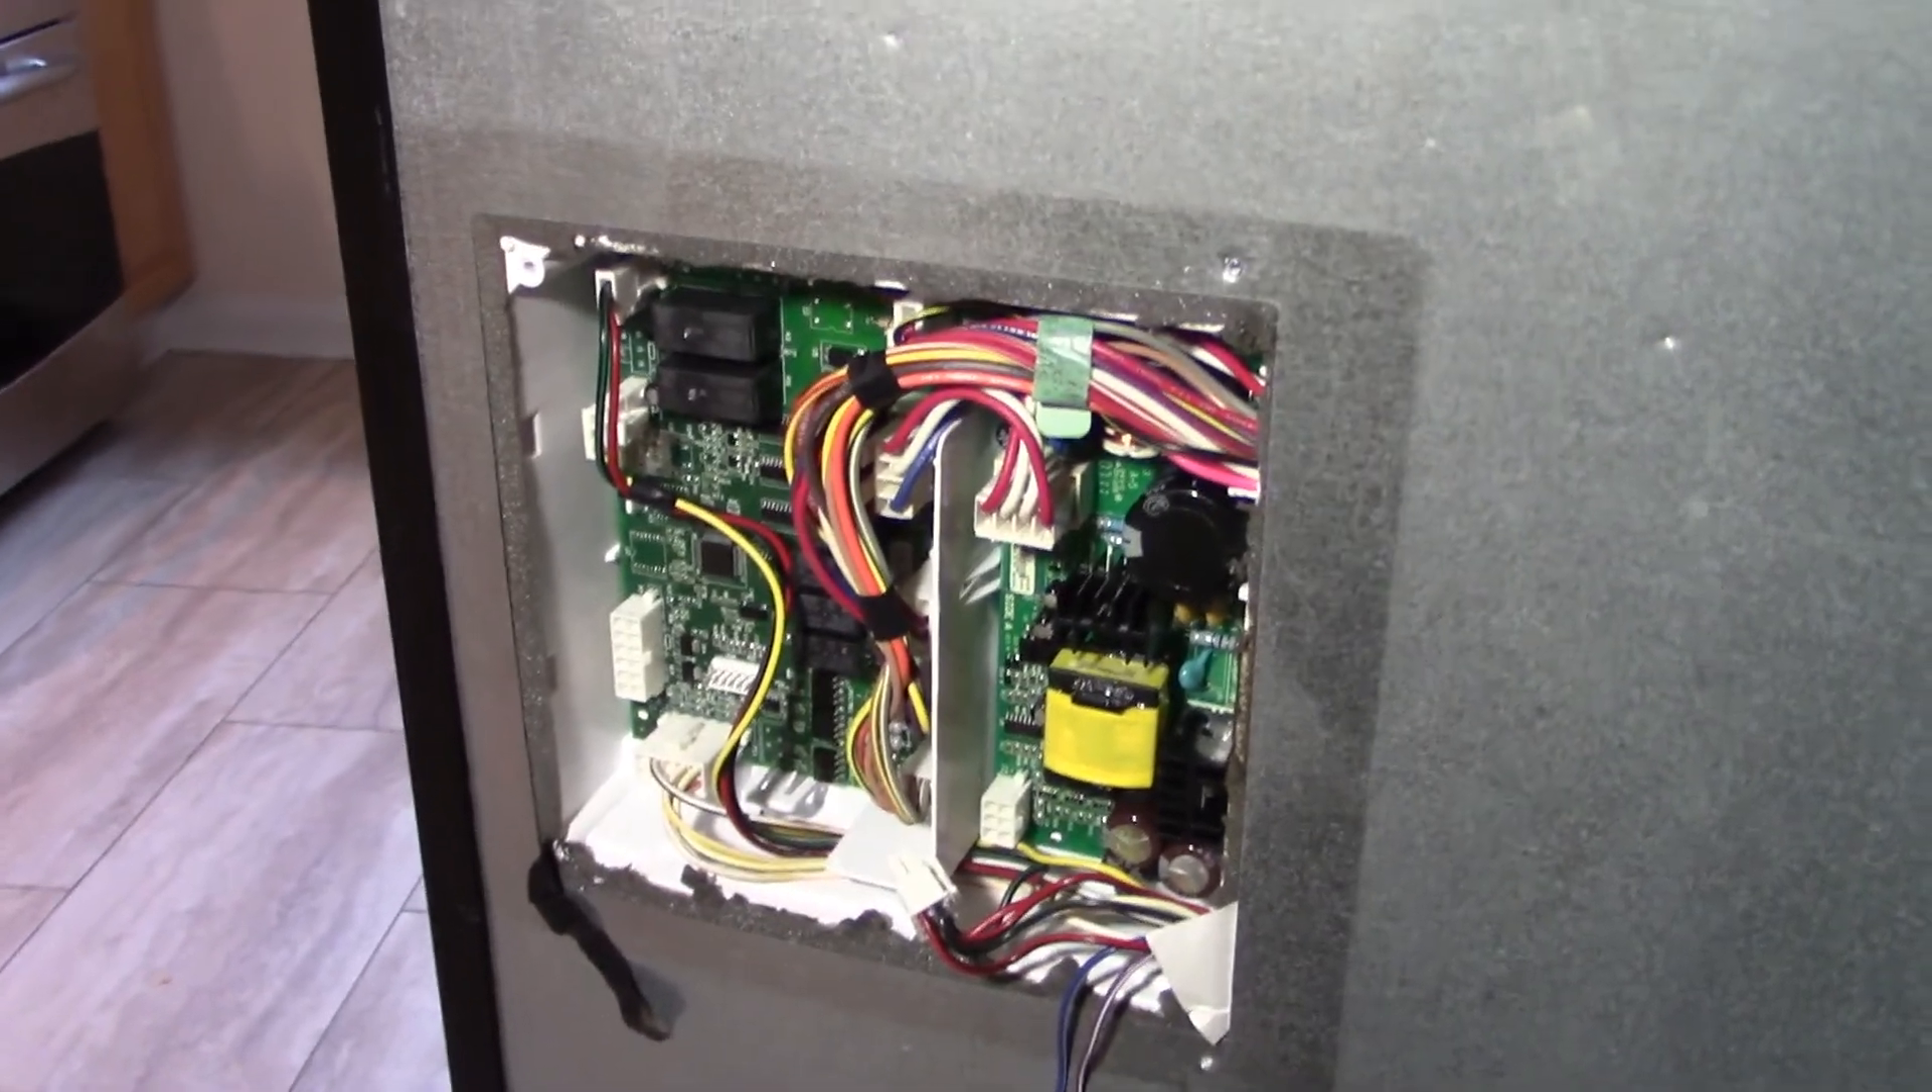Took the cover off of the control panel.